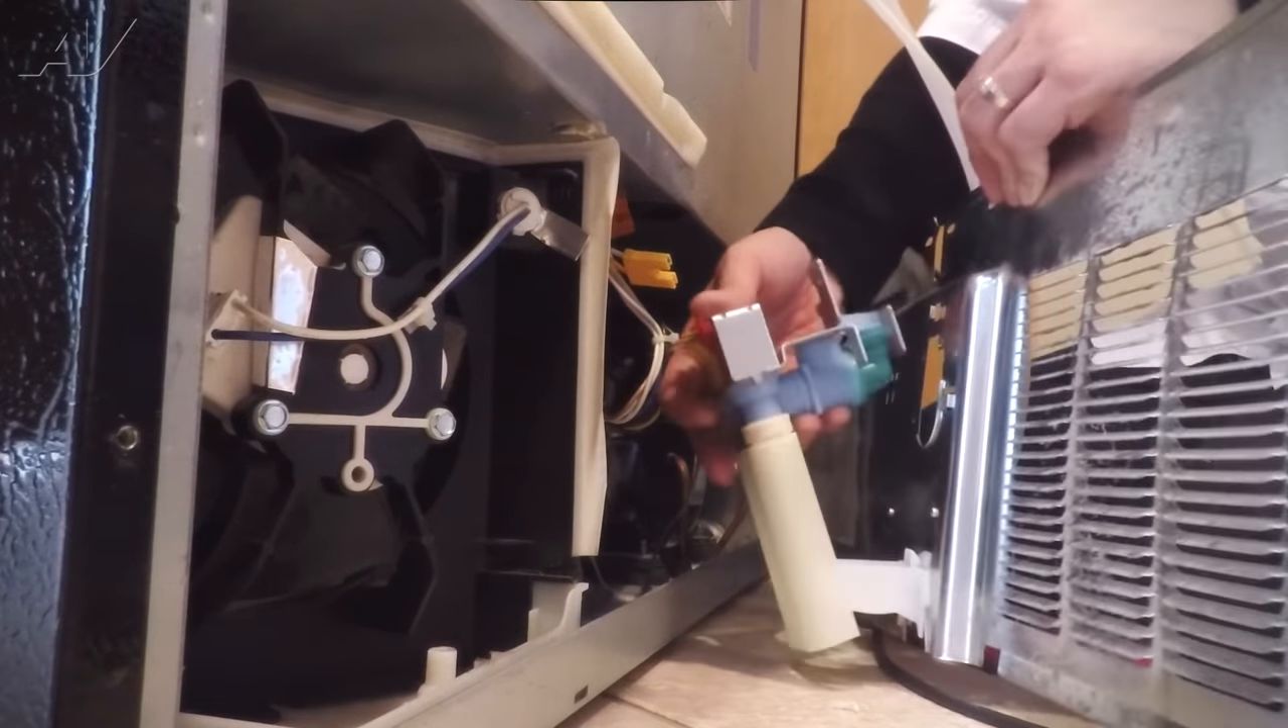Once you've got the harness off of the valves, the valve is now free because we unscrewed it.